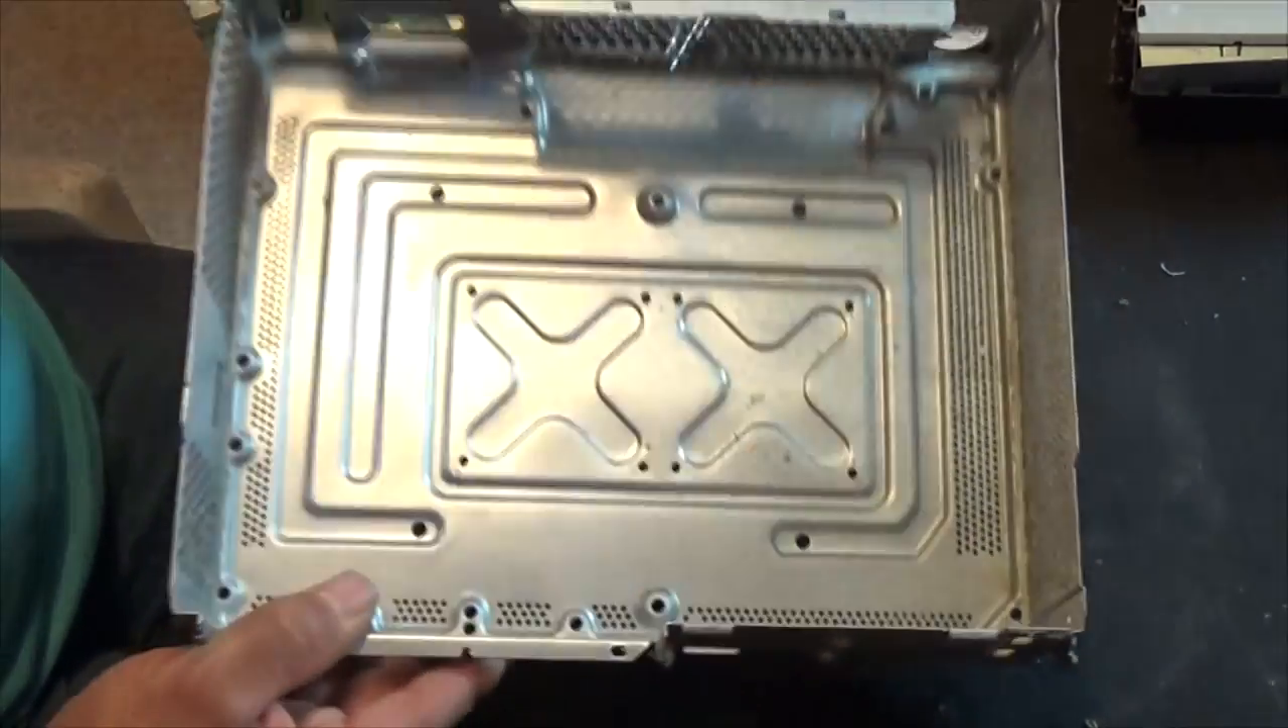So now I got the board removed Finally.